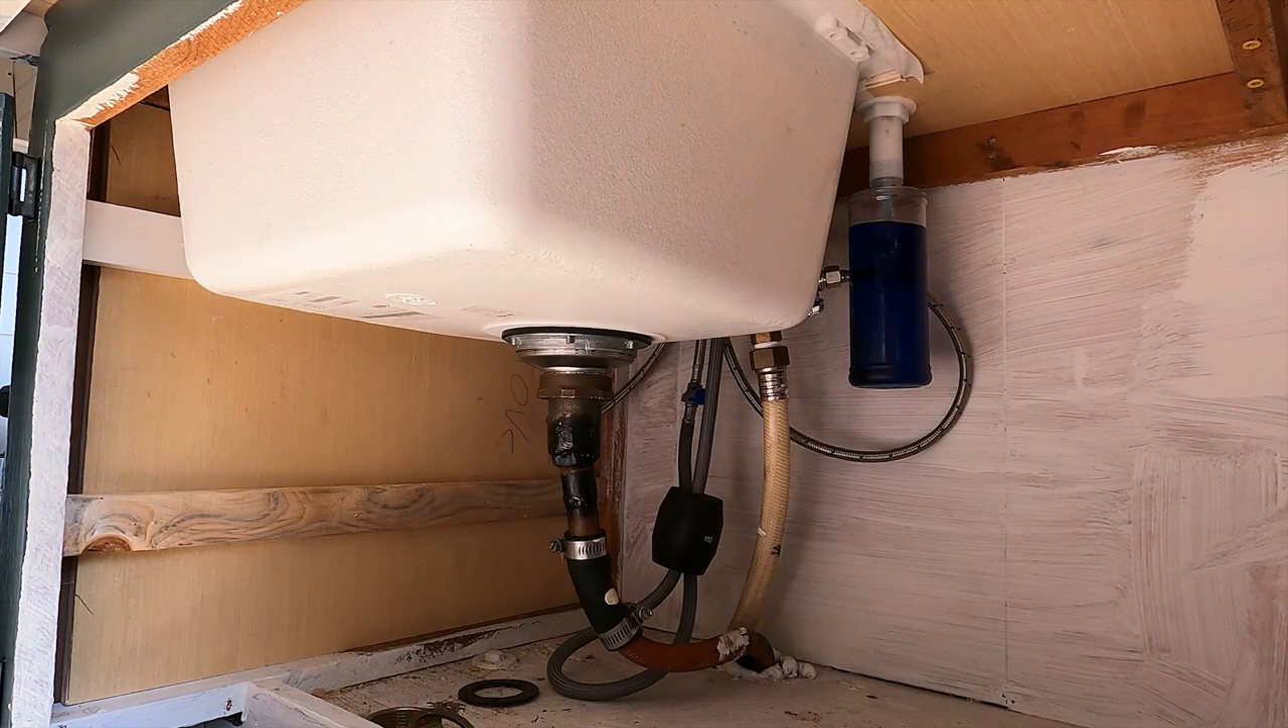All right, water's hooked up.